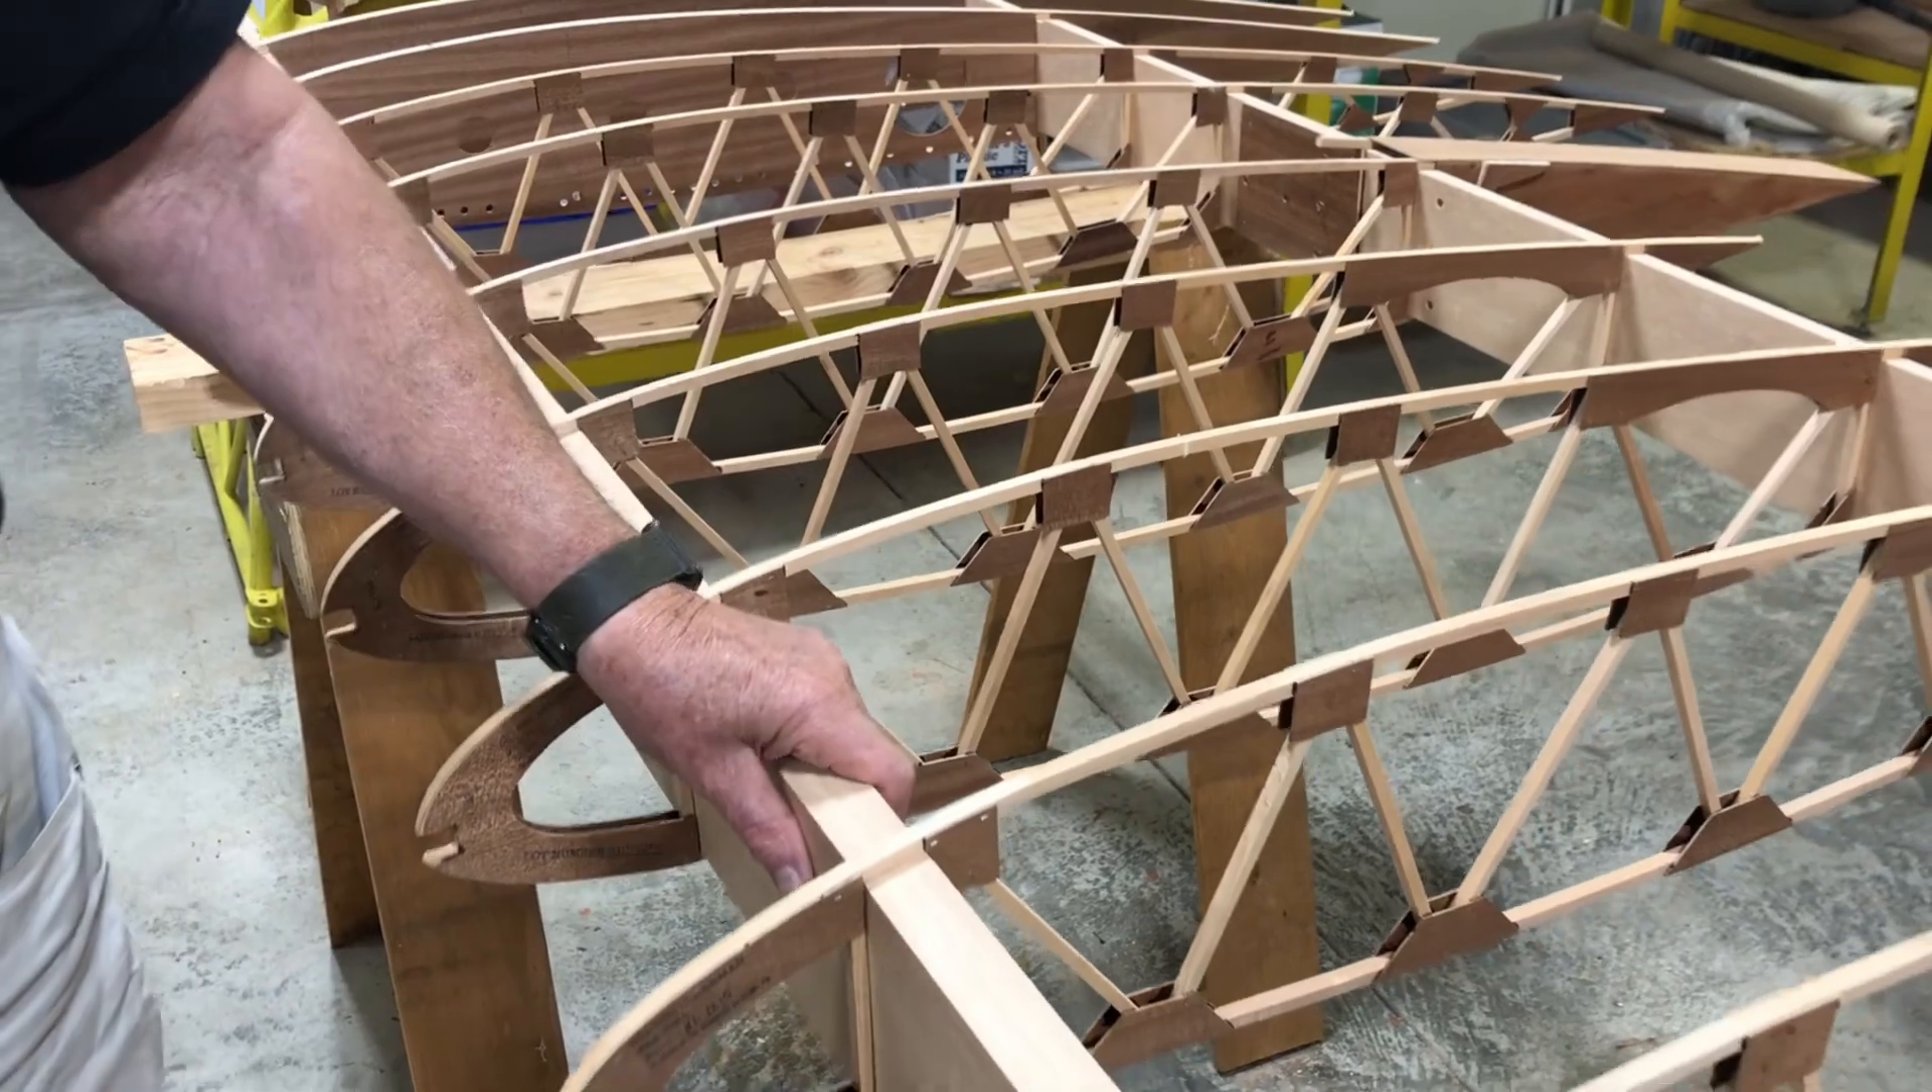All right, here's the finished spars, beautifully dimensioned. Plywood reinforcing plates are glued into position.